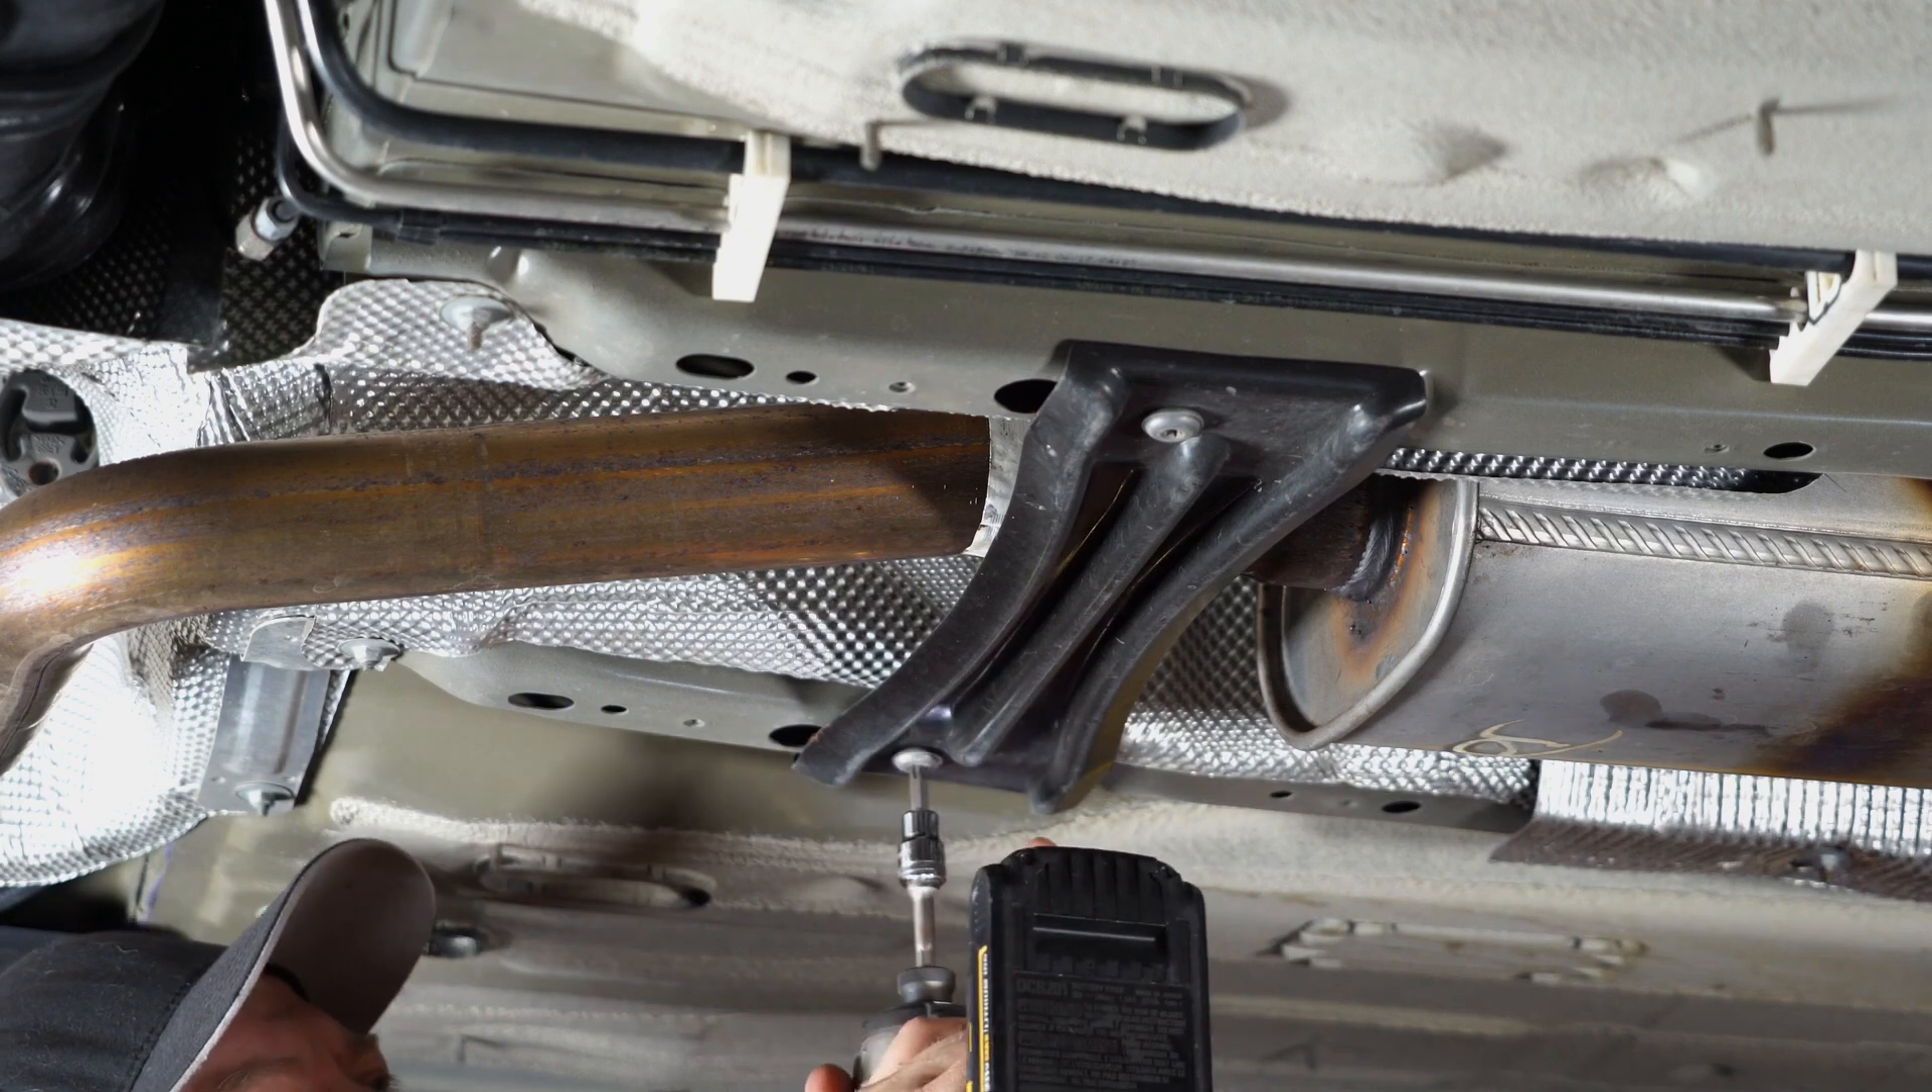Now the last thing we have to do is remove this cross brace so we can remove the mid-pipe.